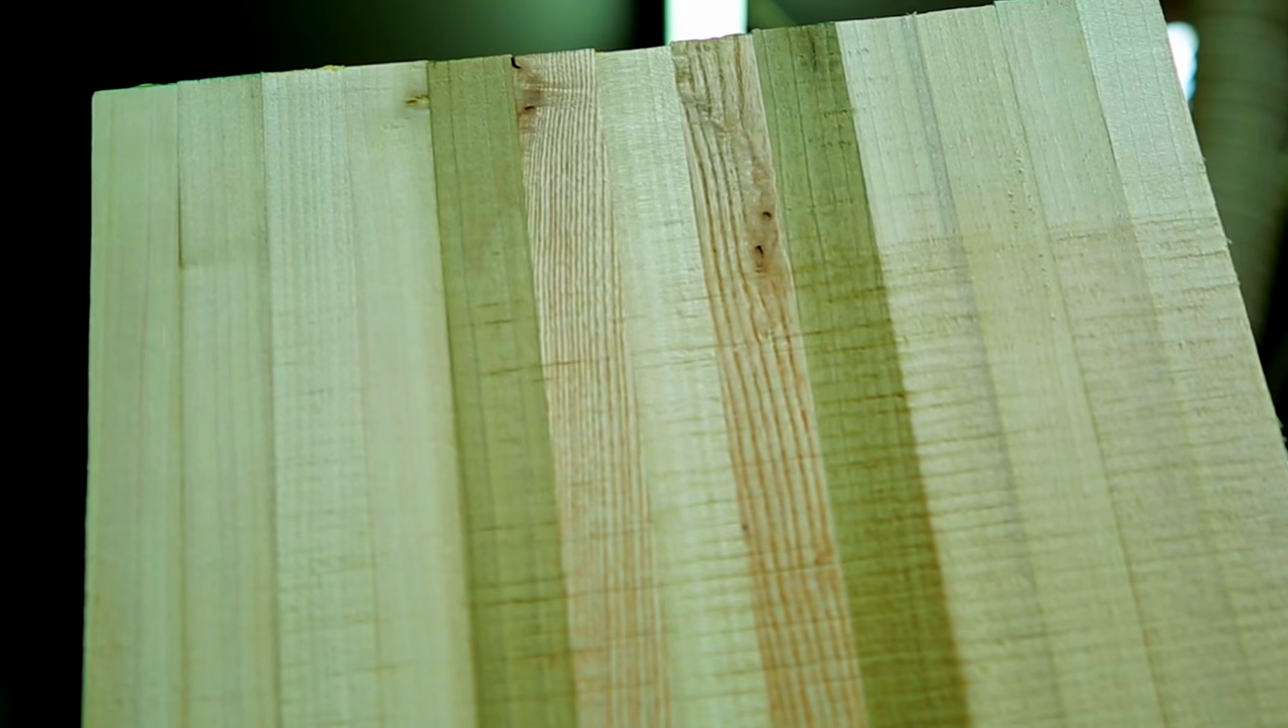All these pieces of wood are laminated side-by-side and in the correct configuration.